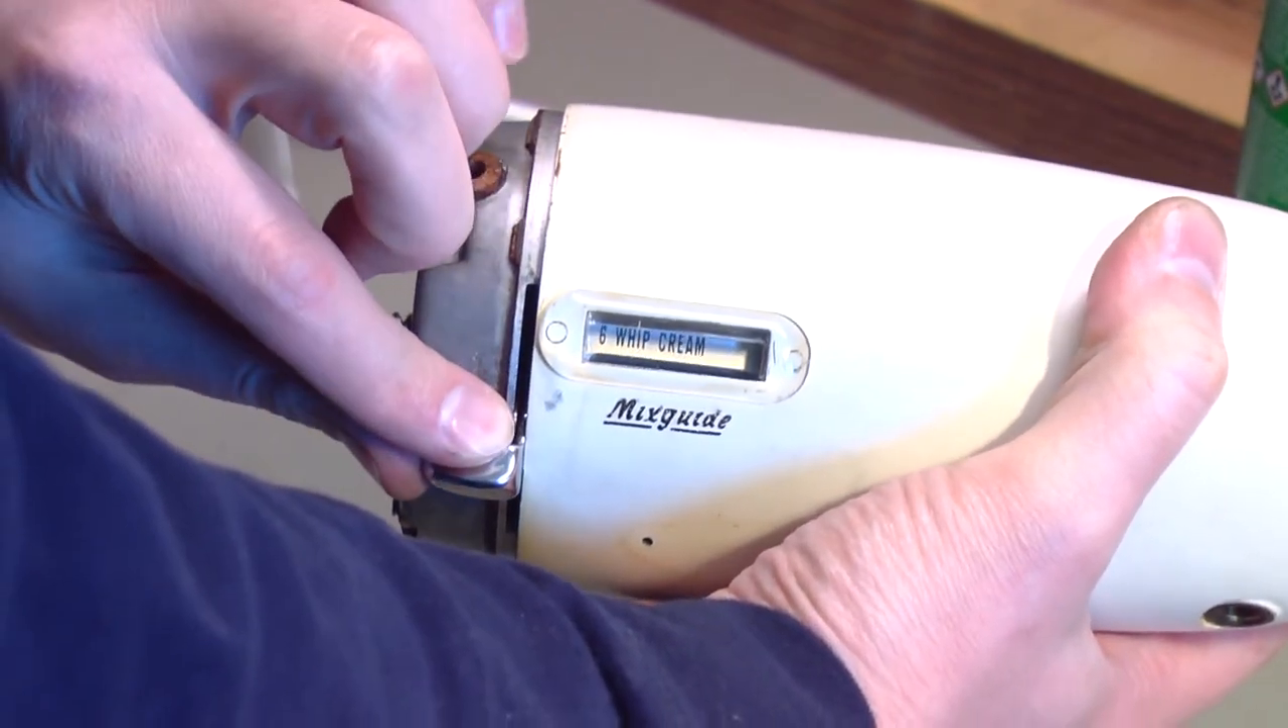I cleaned up the mix guide window and reinstalled that. And now you can see through there how that works.